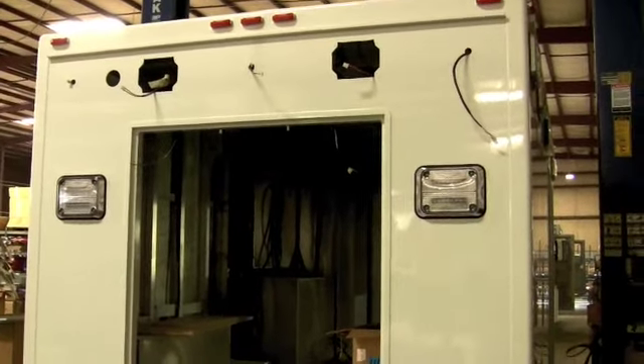And like you see we start installing all the lights around. They already got all the wiring inside.